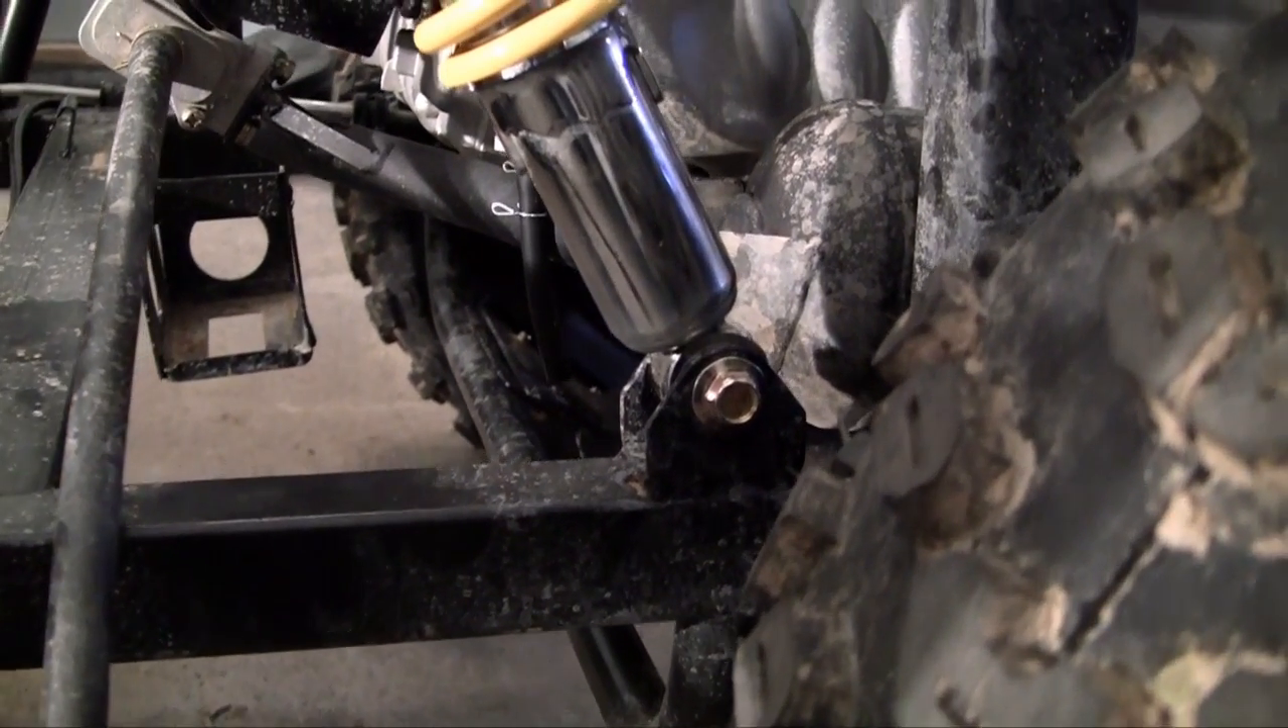Now as you can see the bottom of the strut went on perfectly.